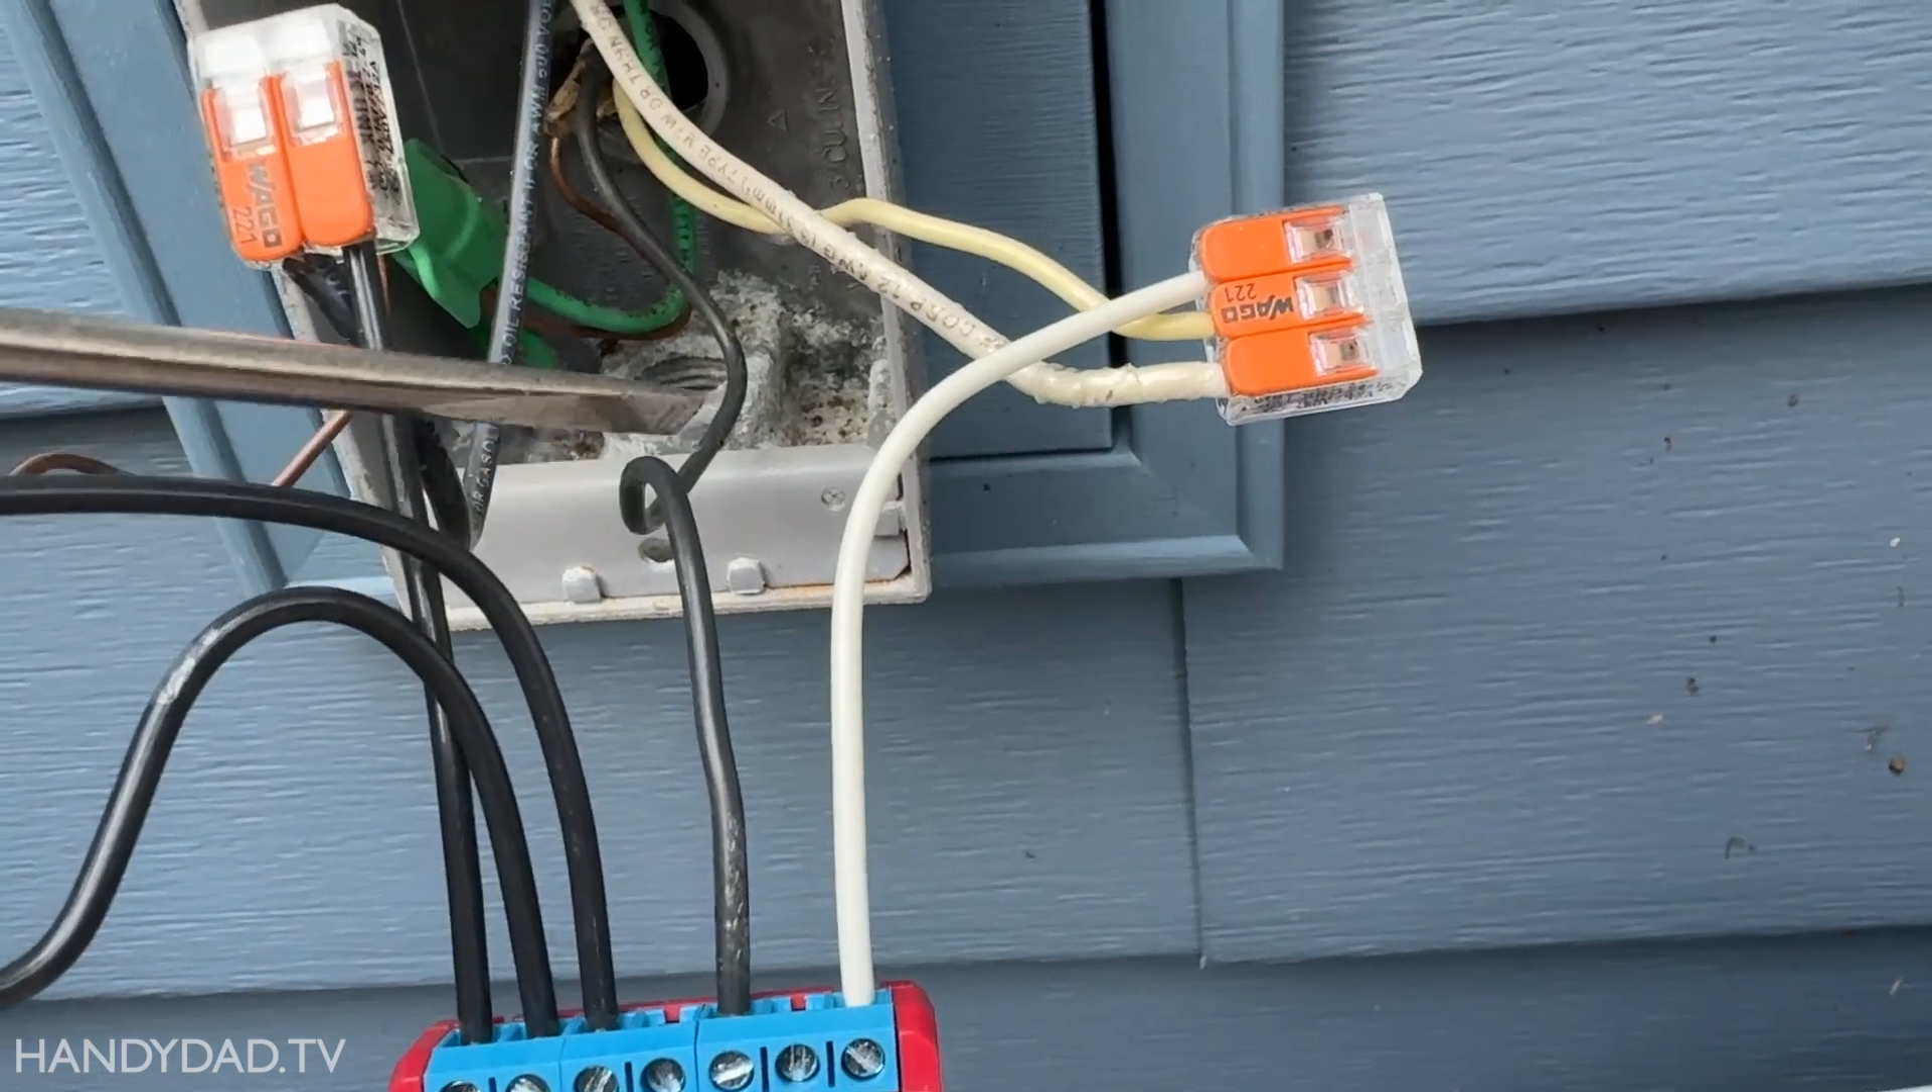You can see all the white wires are under this Wago connector. So they're pigtailed all together. And they're brought over to the Shelly right here.